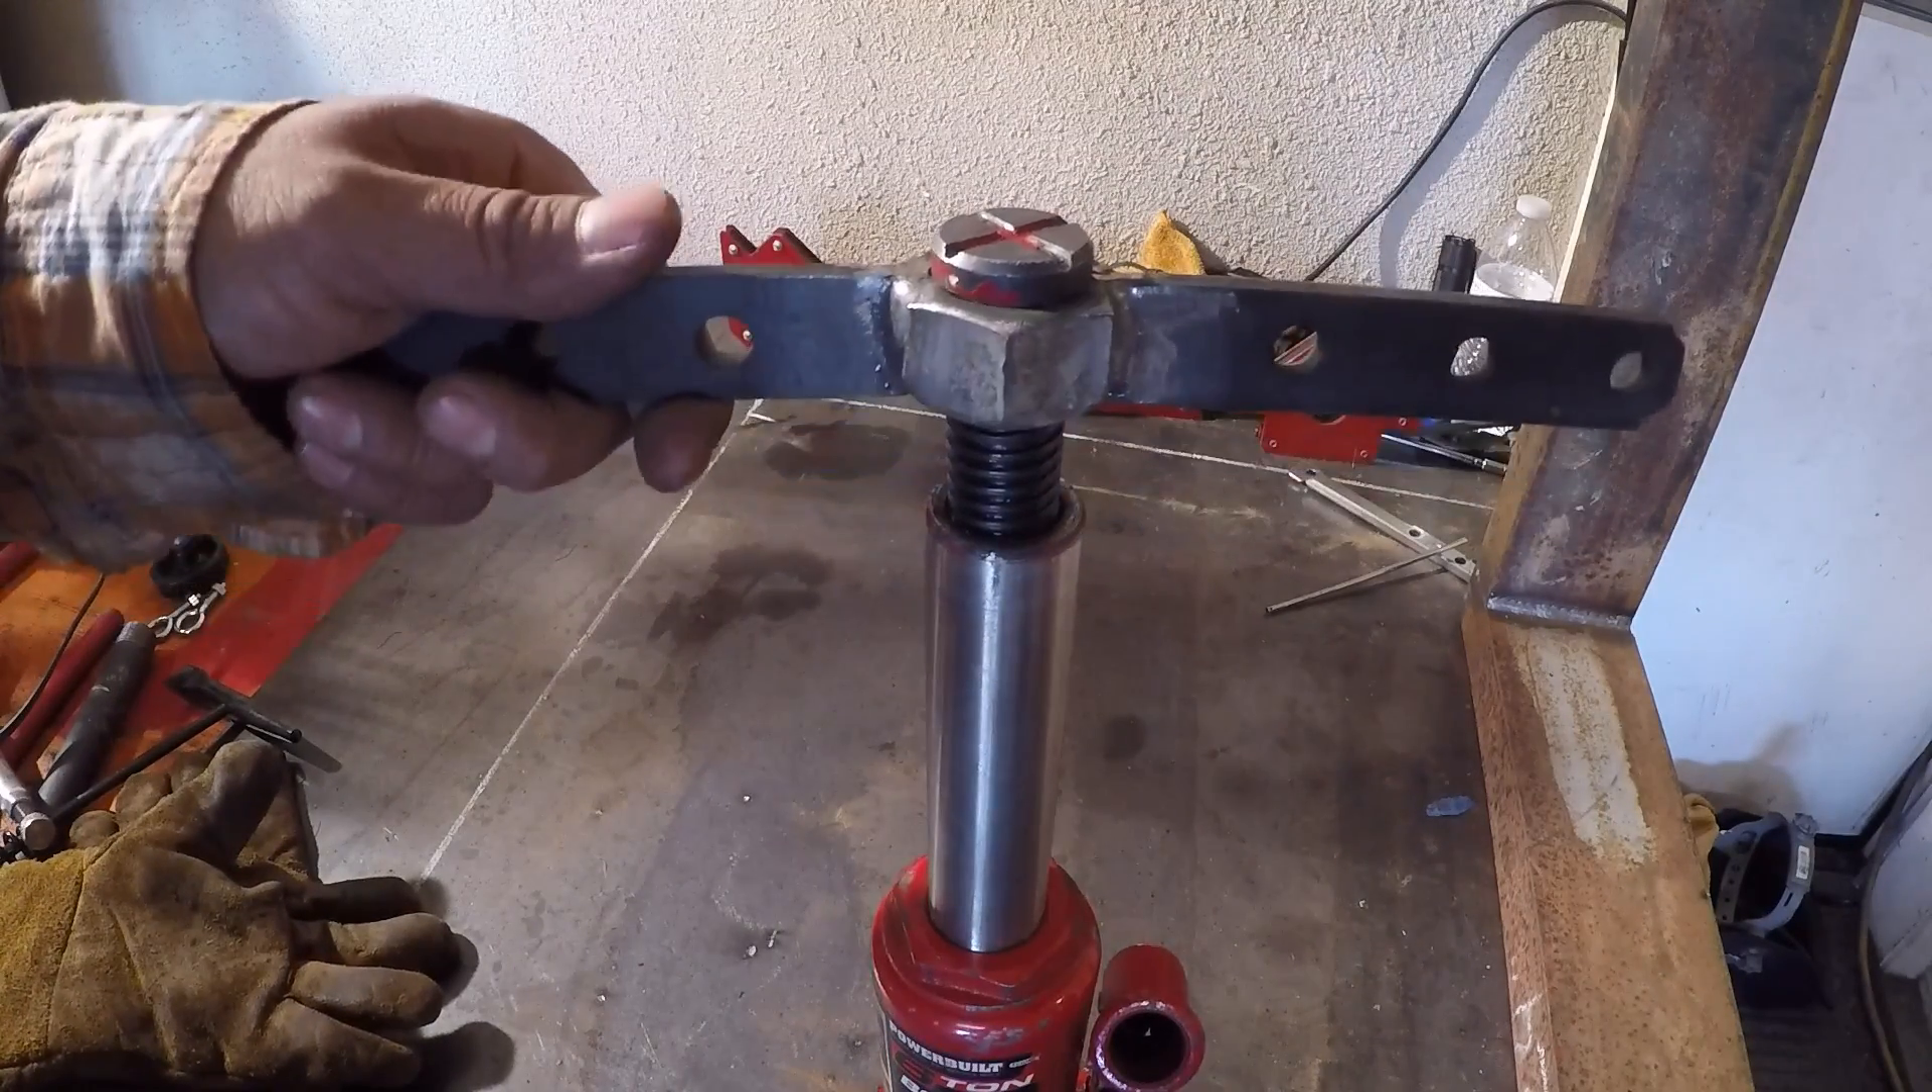Aquí ya tengo la tuerca soldada sube y baja fácil.